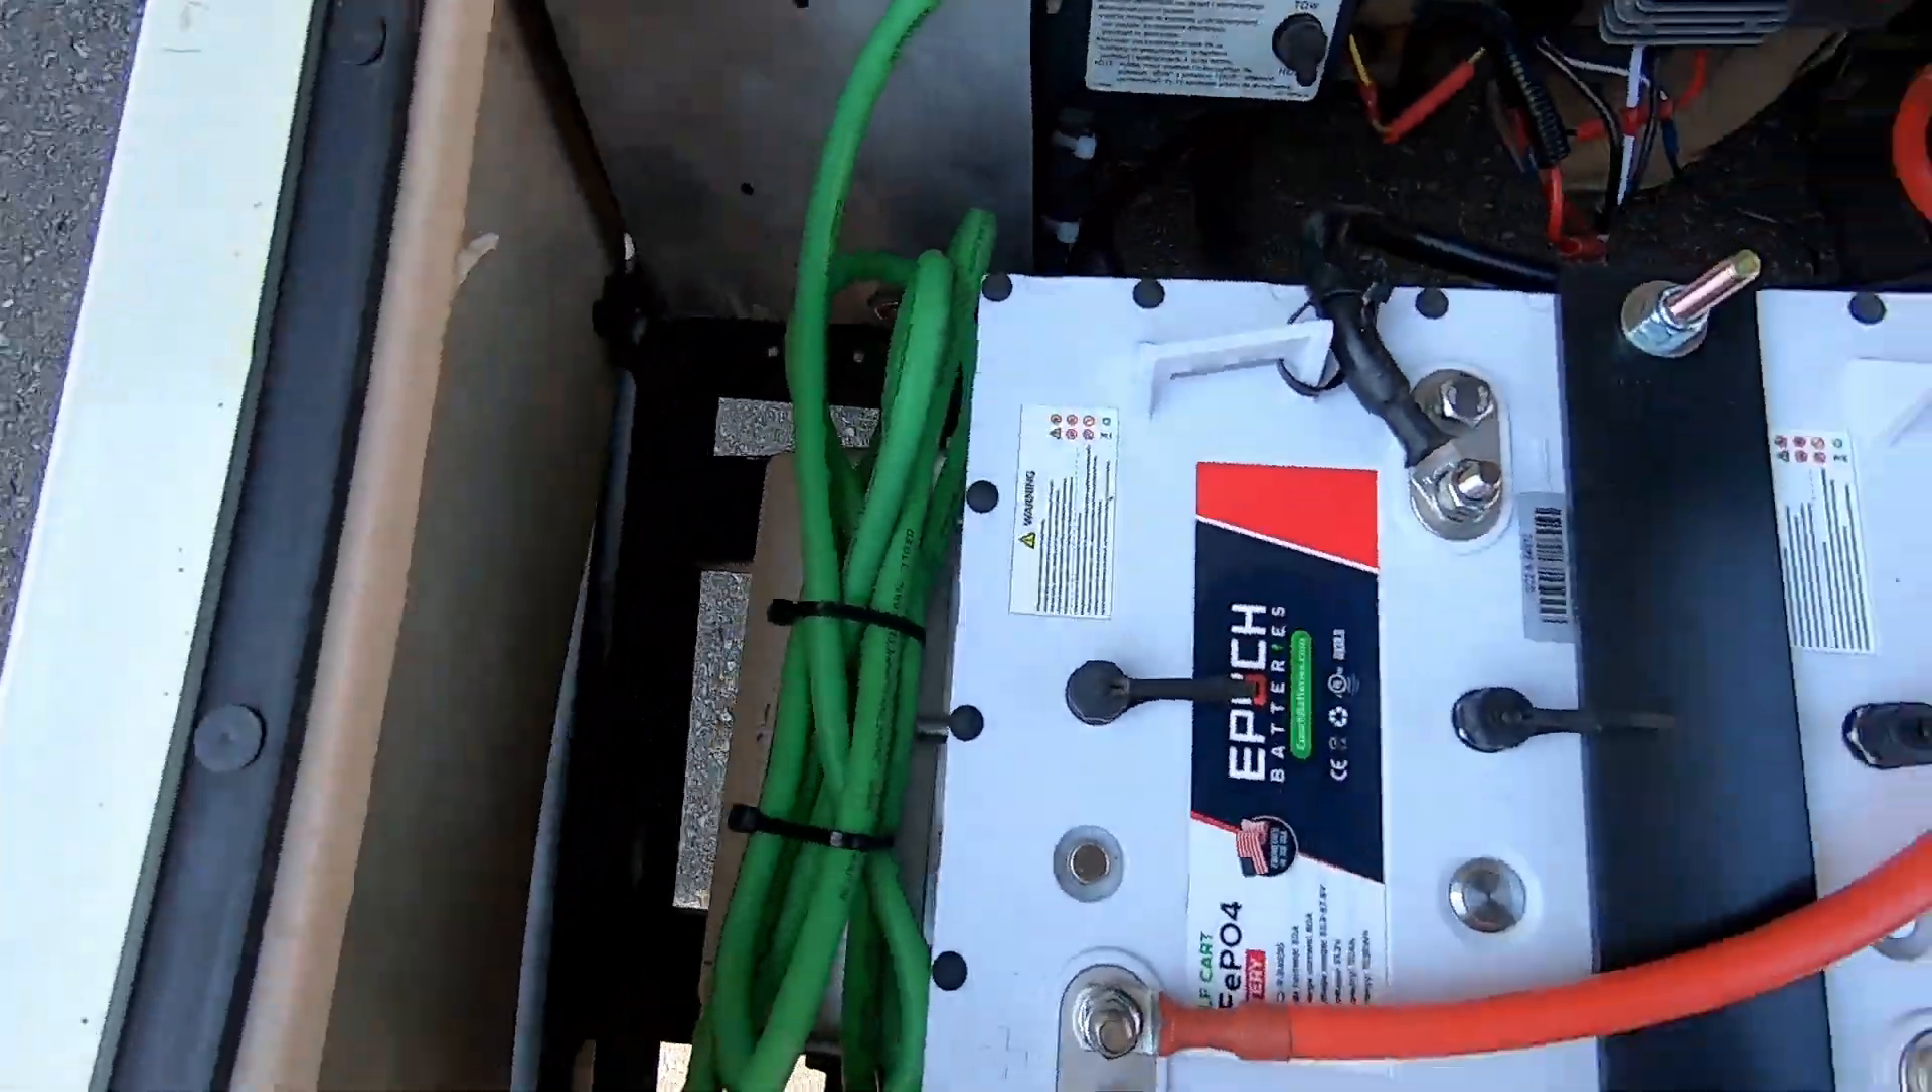And then, again, I went overboard with the zip ties. But I zip tied the cable.